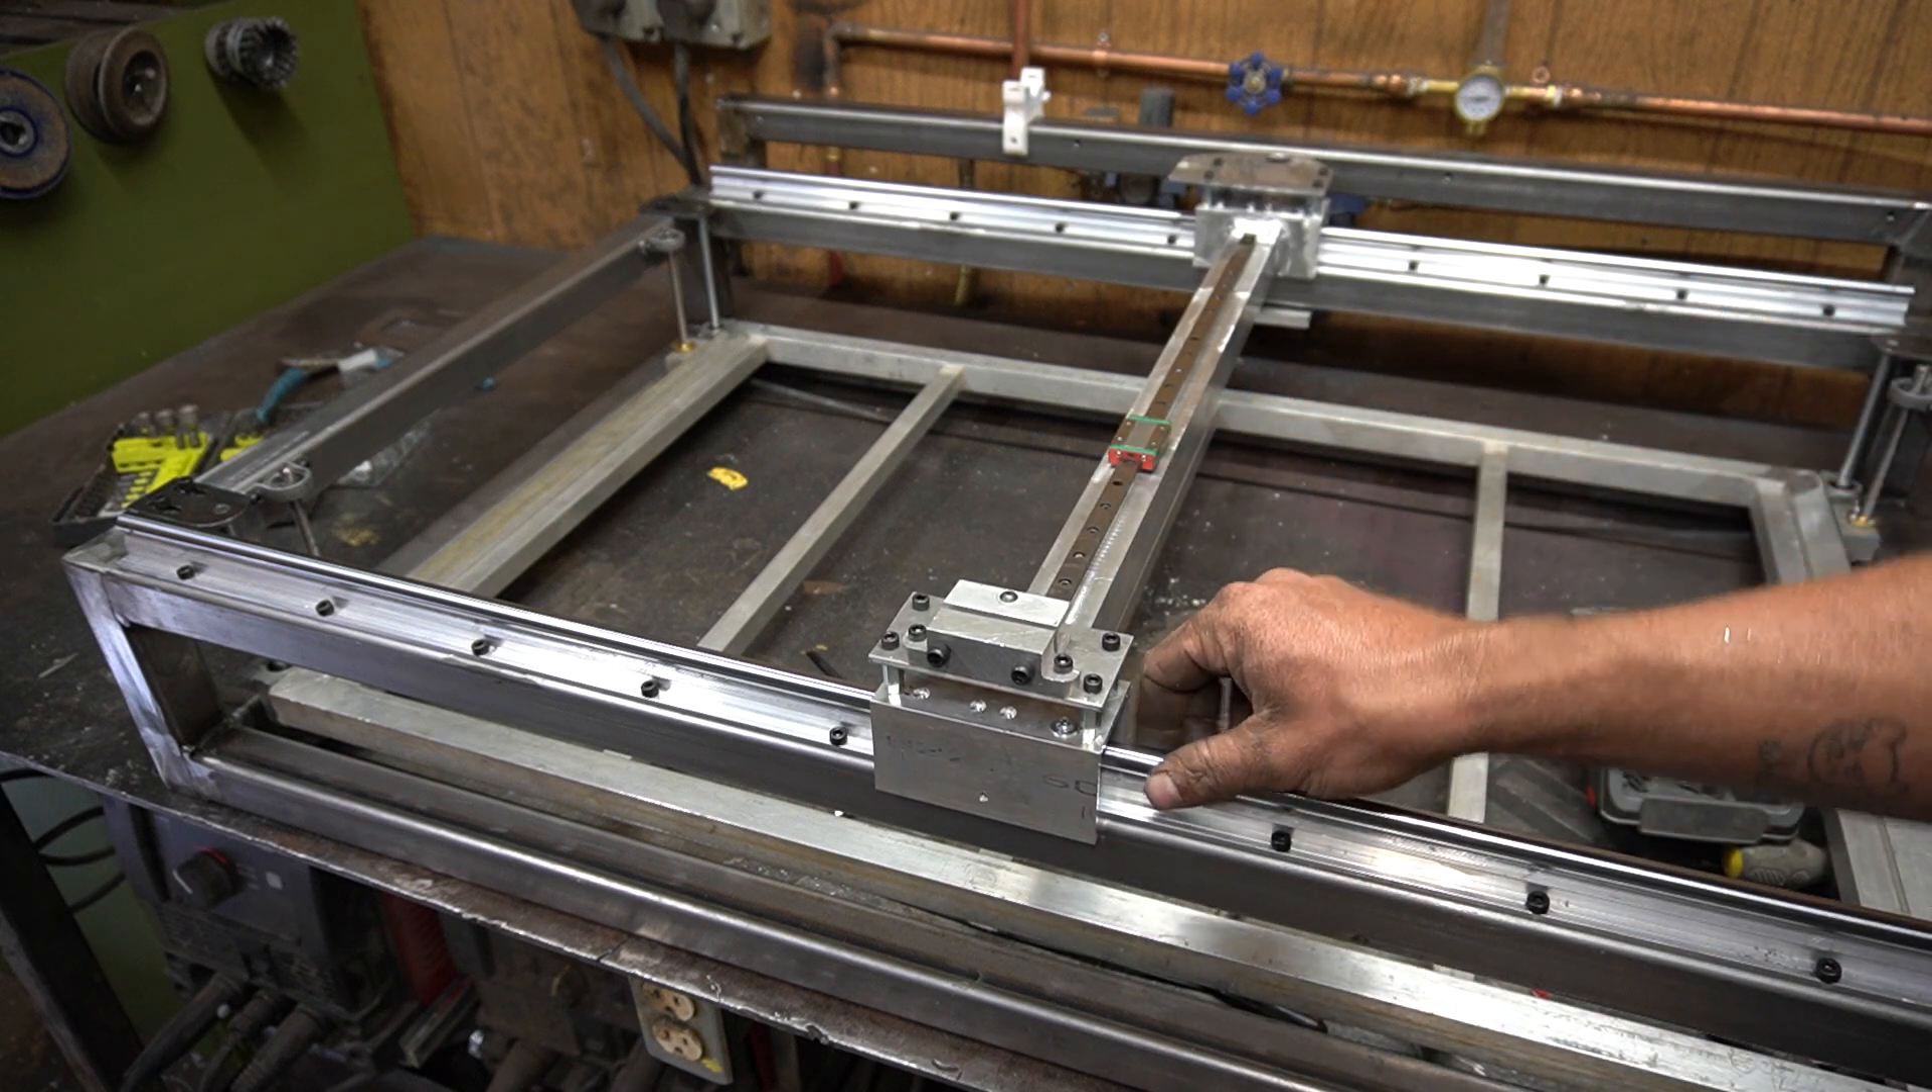Here we have all the parts that we made so far stuck together as one.